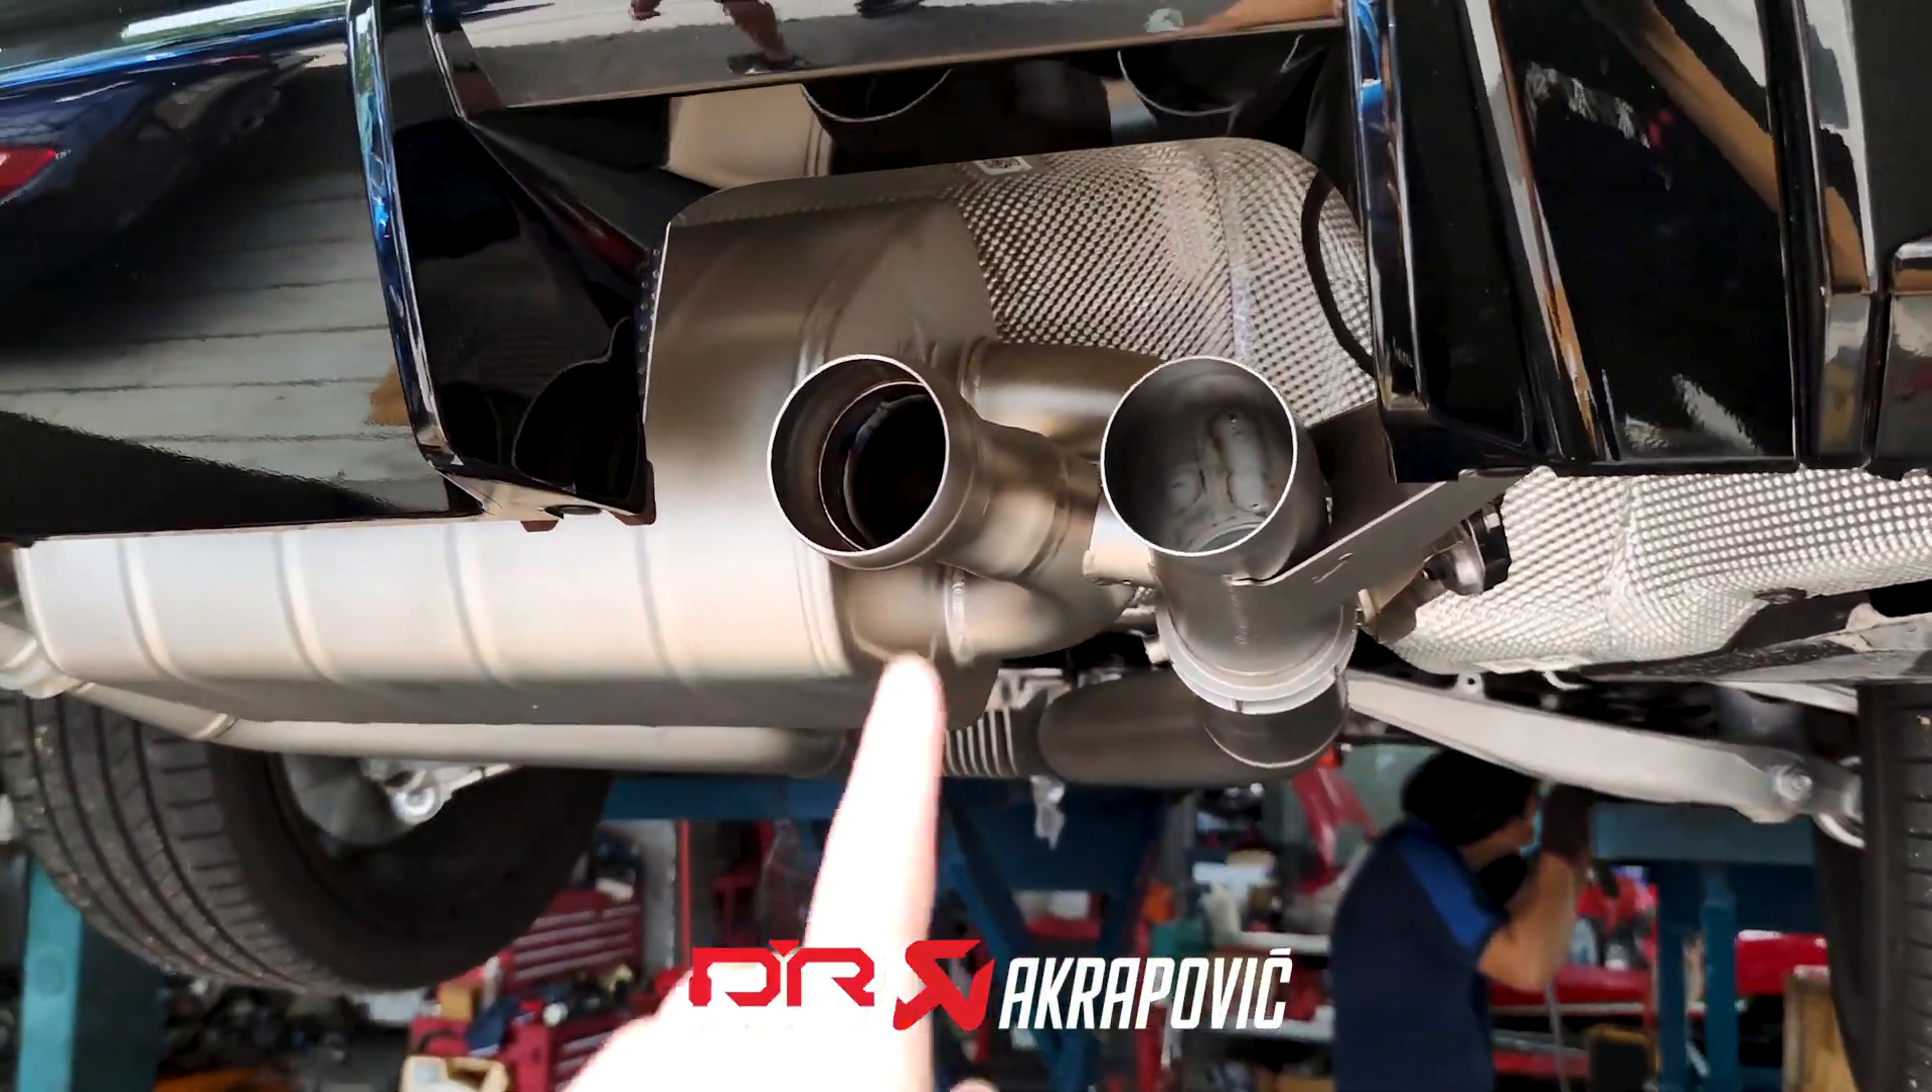We almost completed the installation now. What's left is only the tailpipes to be fitted in.